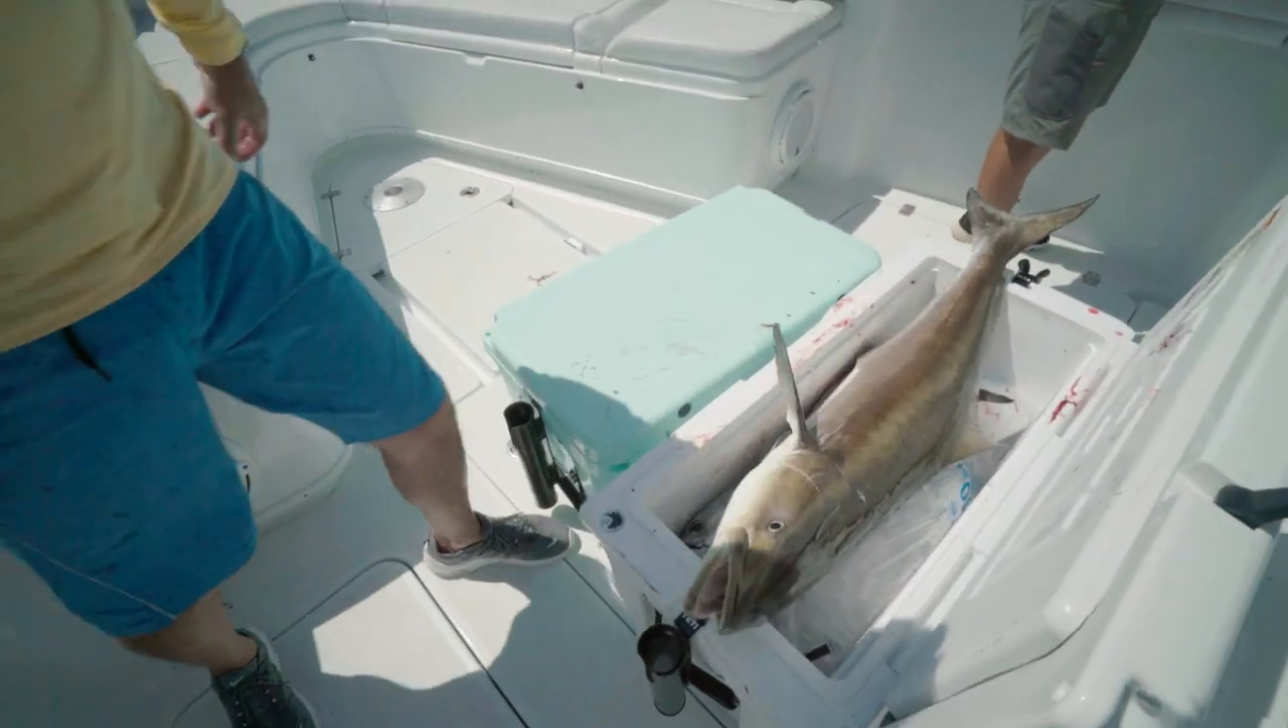110-quart Yeti right there, and he's sticking out of both sides.